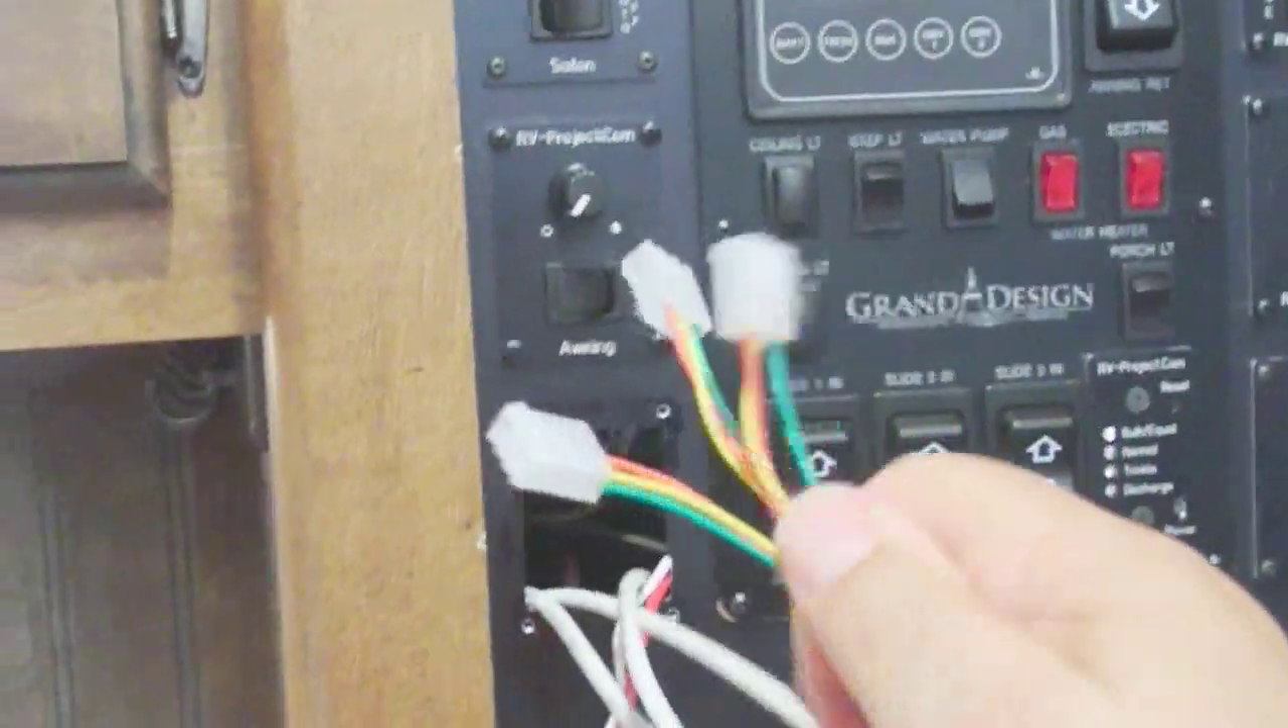And so now we have all the three sensor wires ran through our console here with the connectors on the end and then we've got power connectors as well.